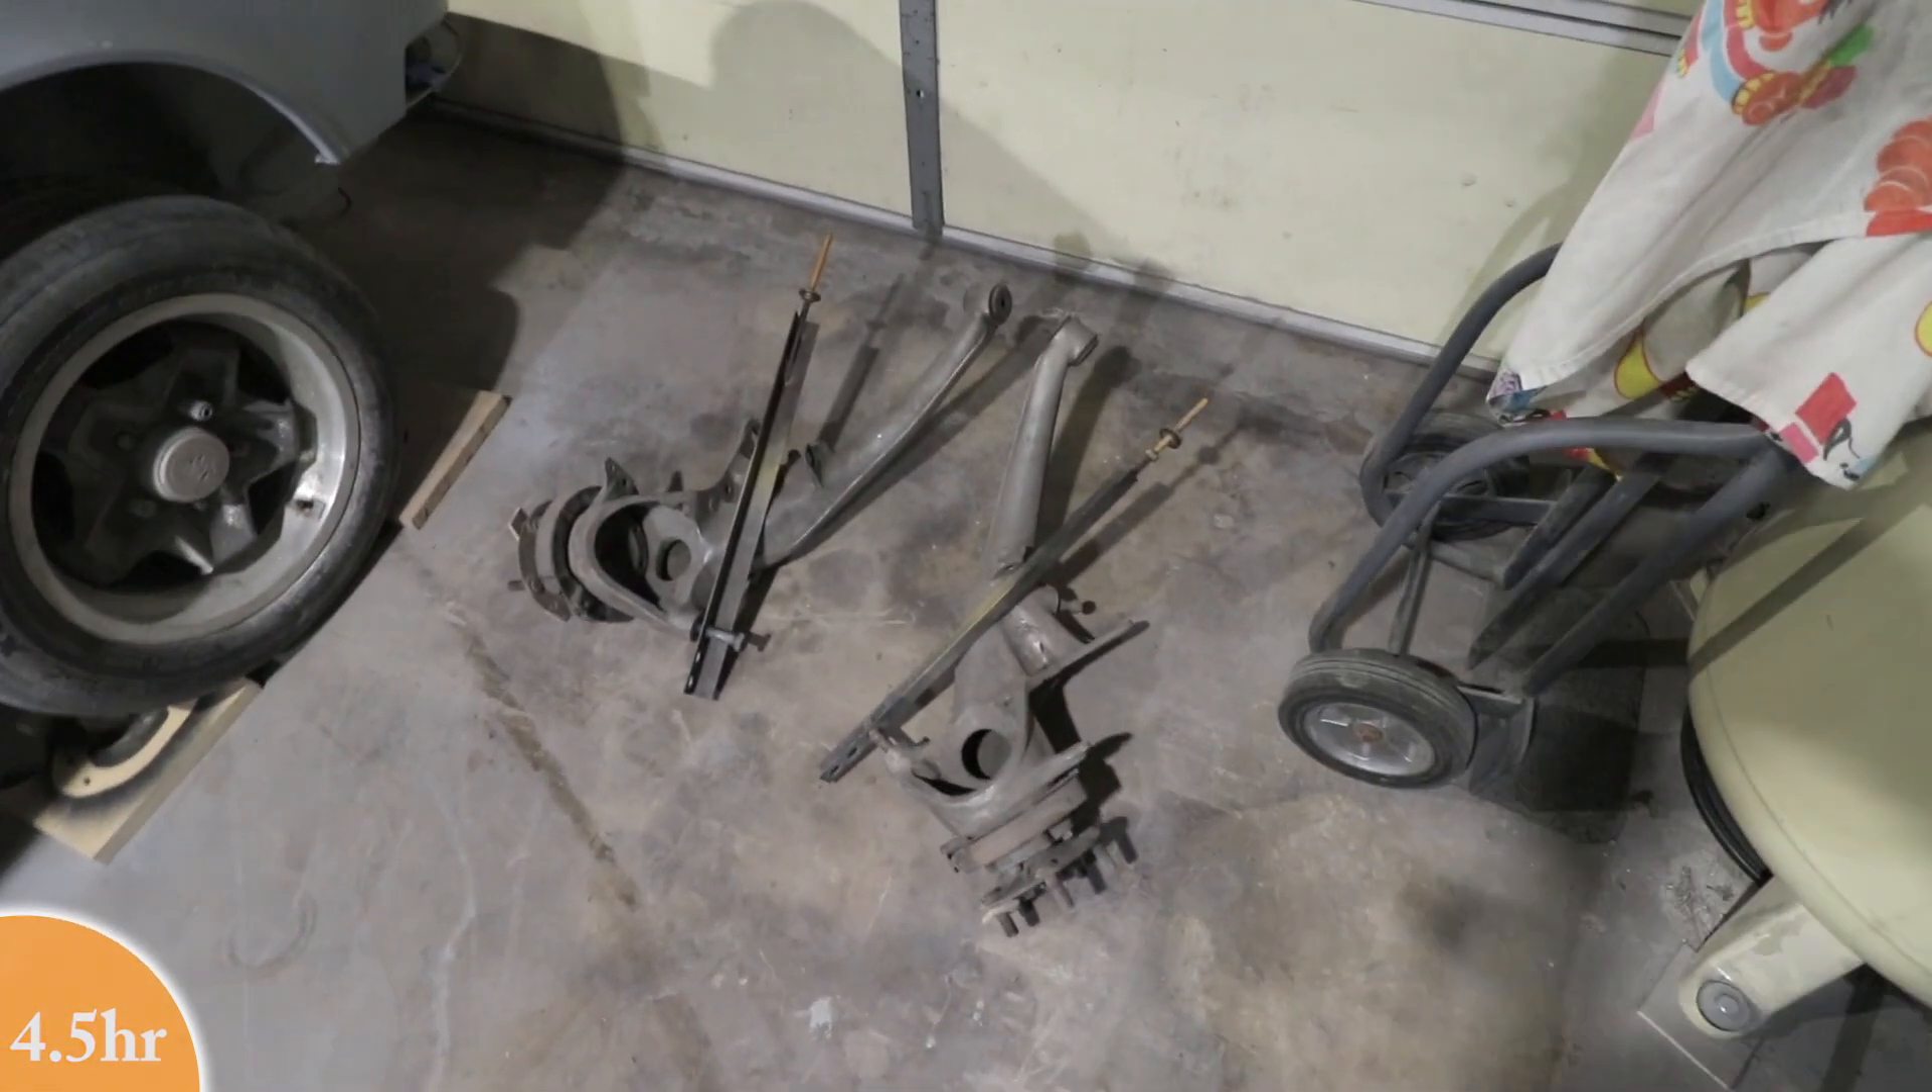And just like that, the rear banana arms are out, all the suspension.